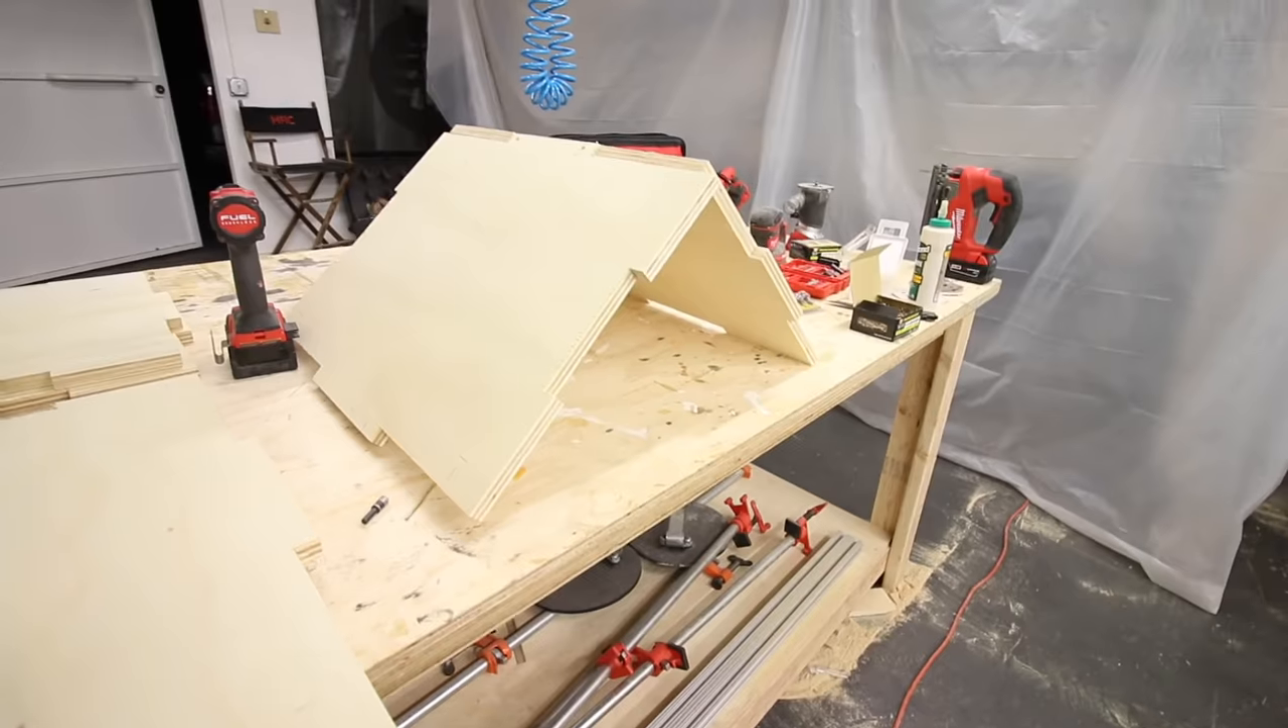Okay so we got the first two panels put together.